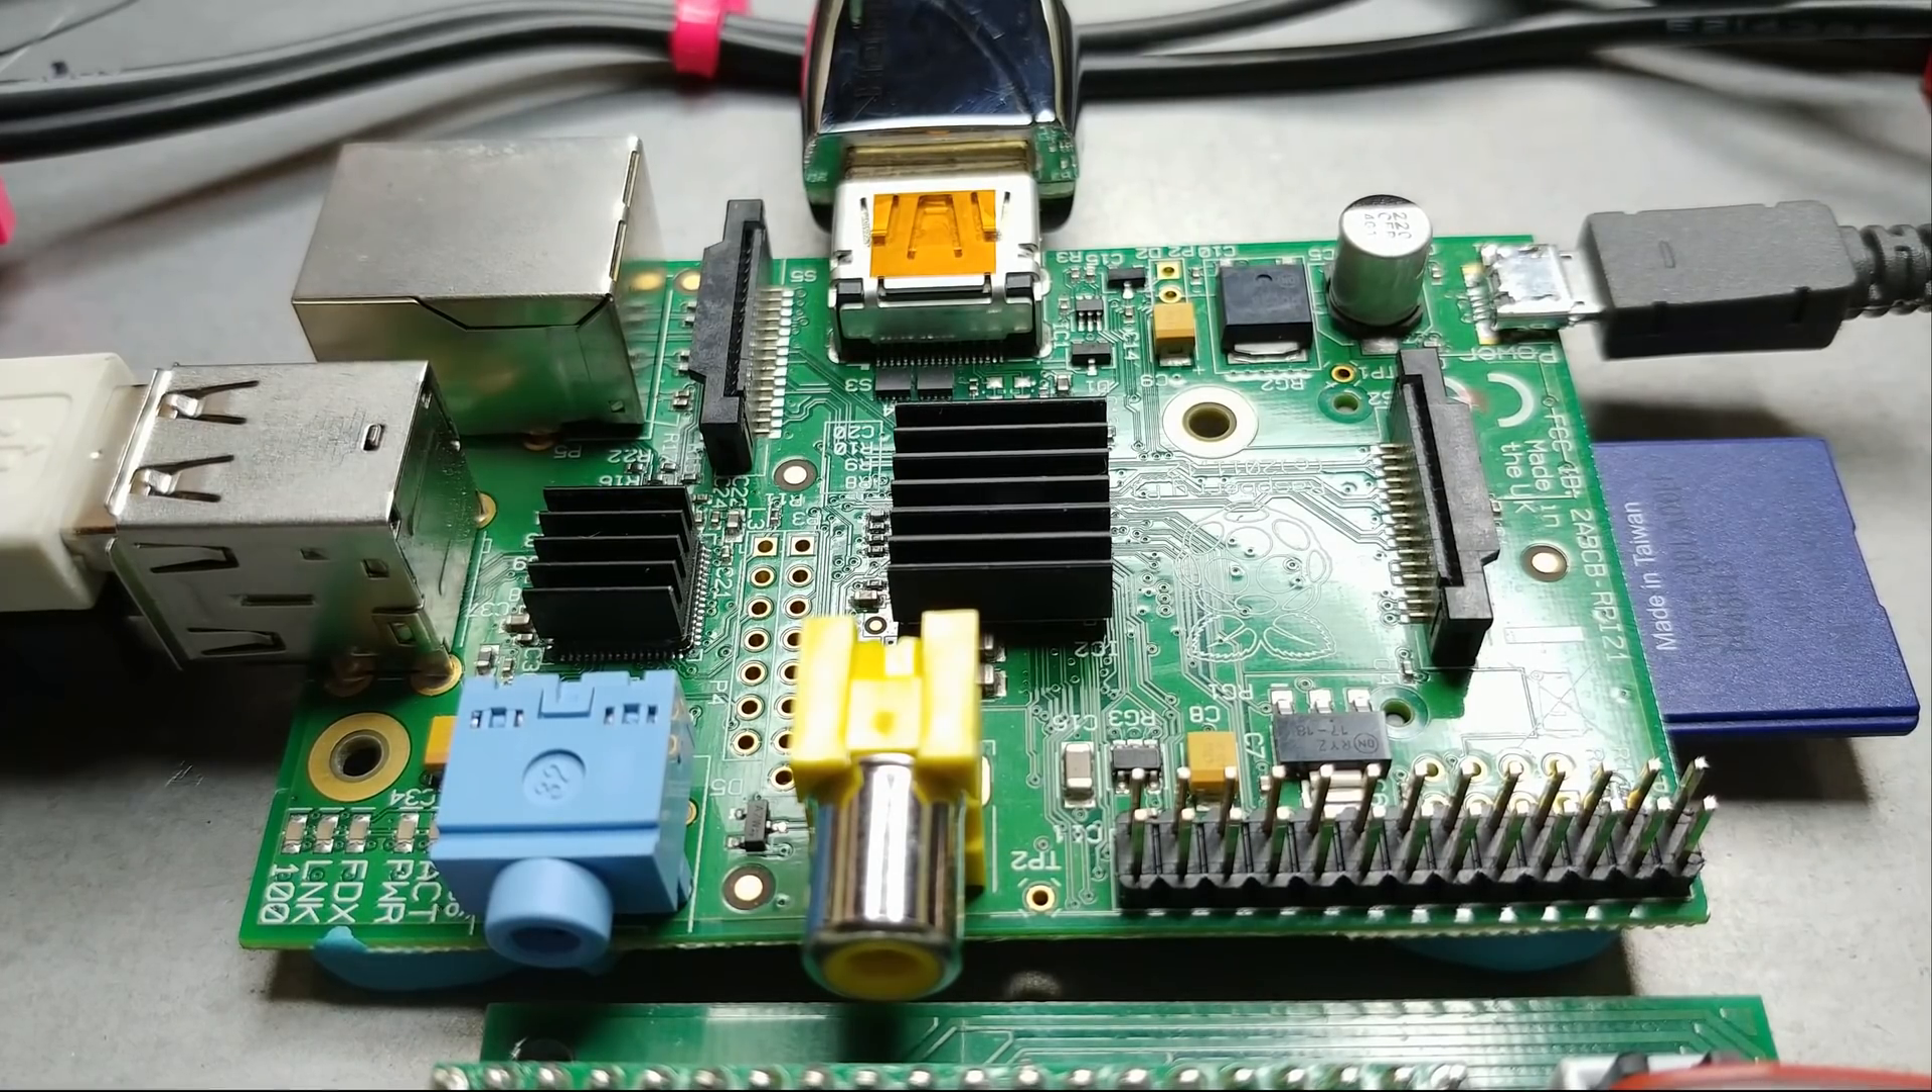Everything's secured. We have all the necessary cables plugged in.